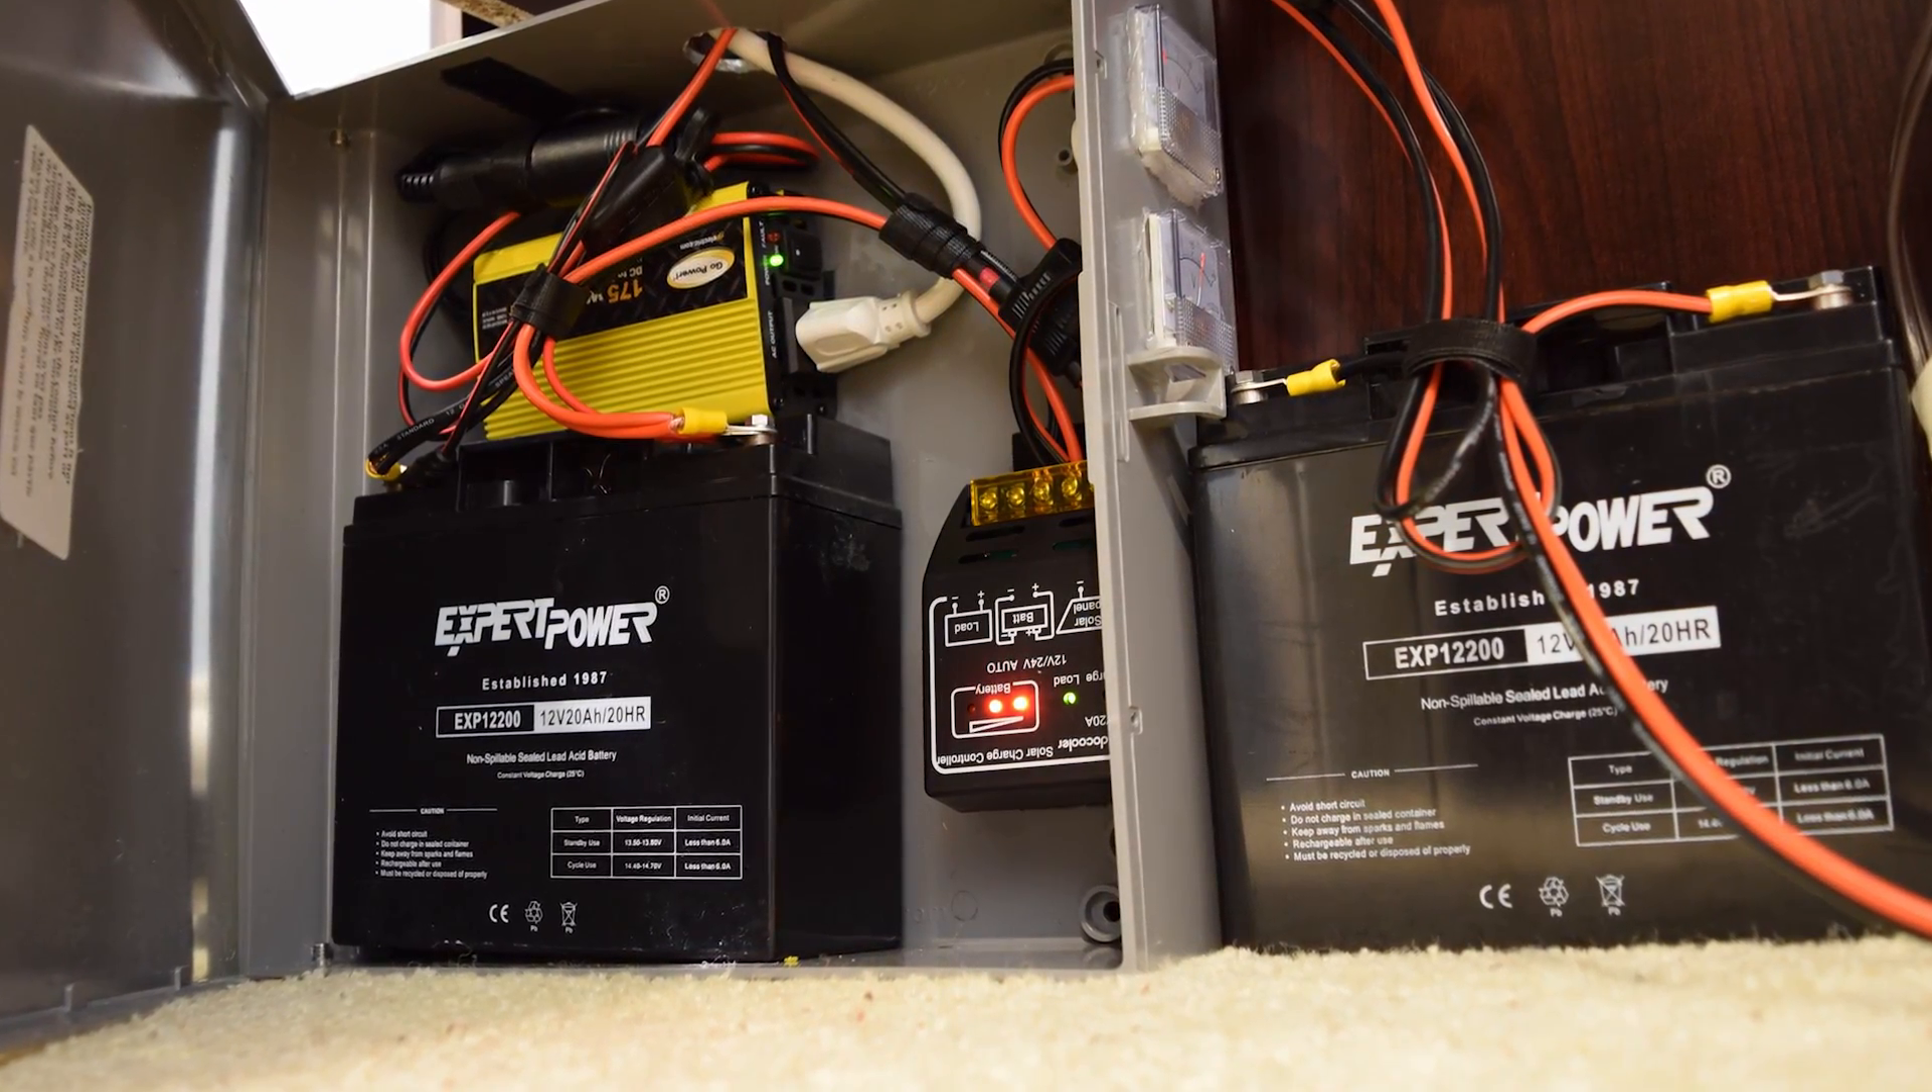The second battery is now installed. It only took like 15 minutes. And now, the solar system has a total capacity of 40 amp hours as far as the battery bank is concerned.